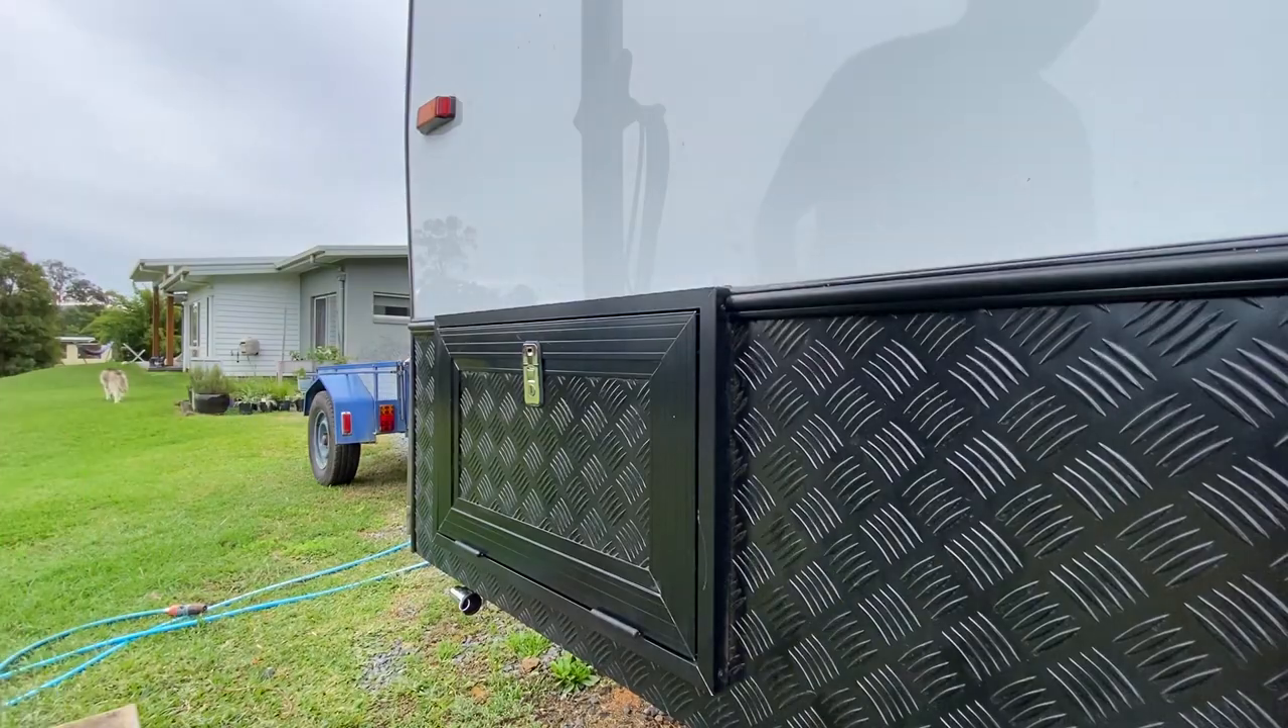Floydy made me a new door. Fitted in nicely.